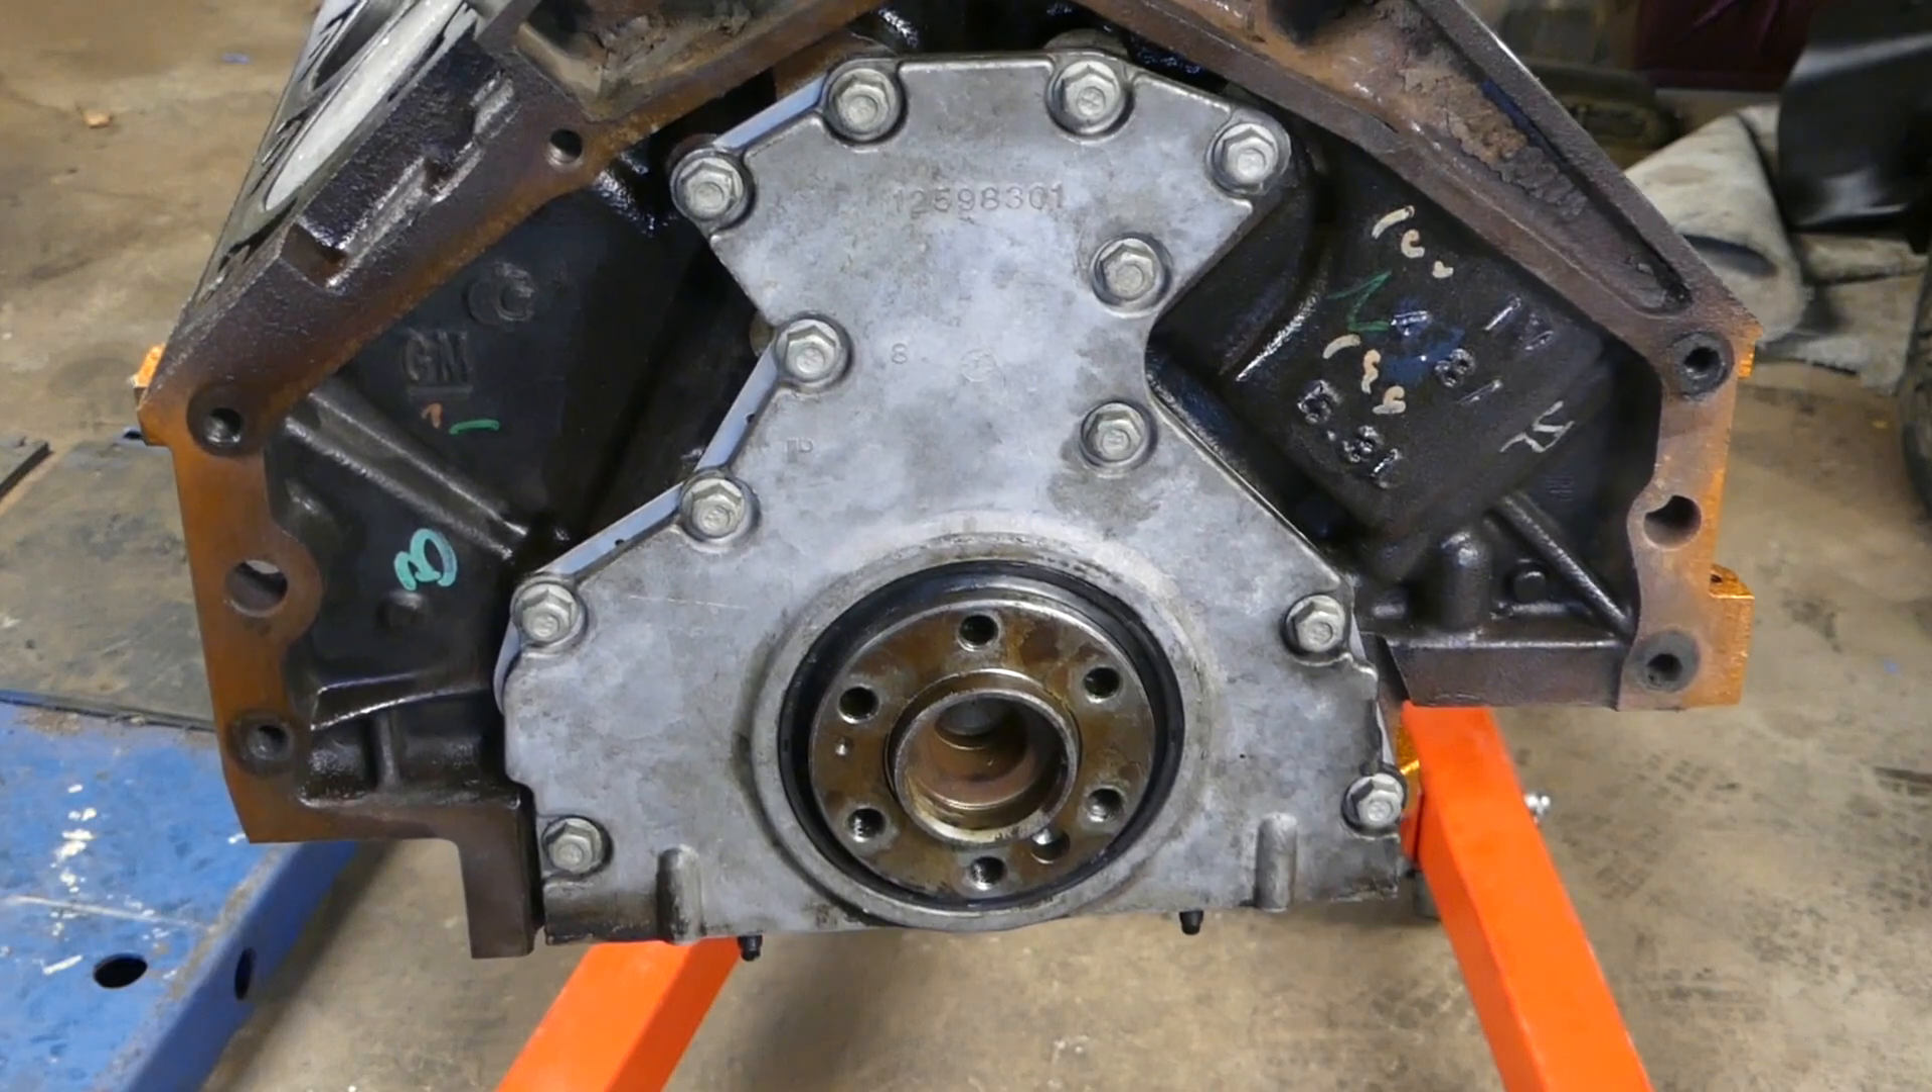The seal is already on.